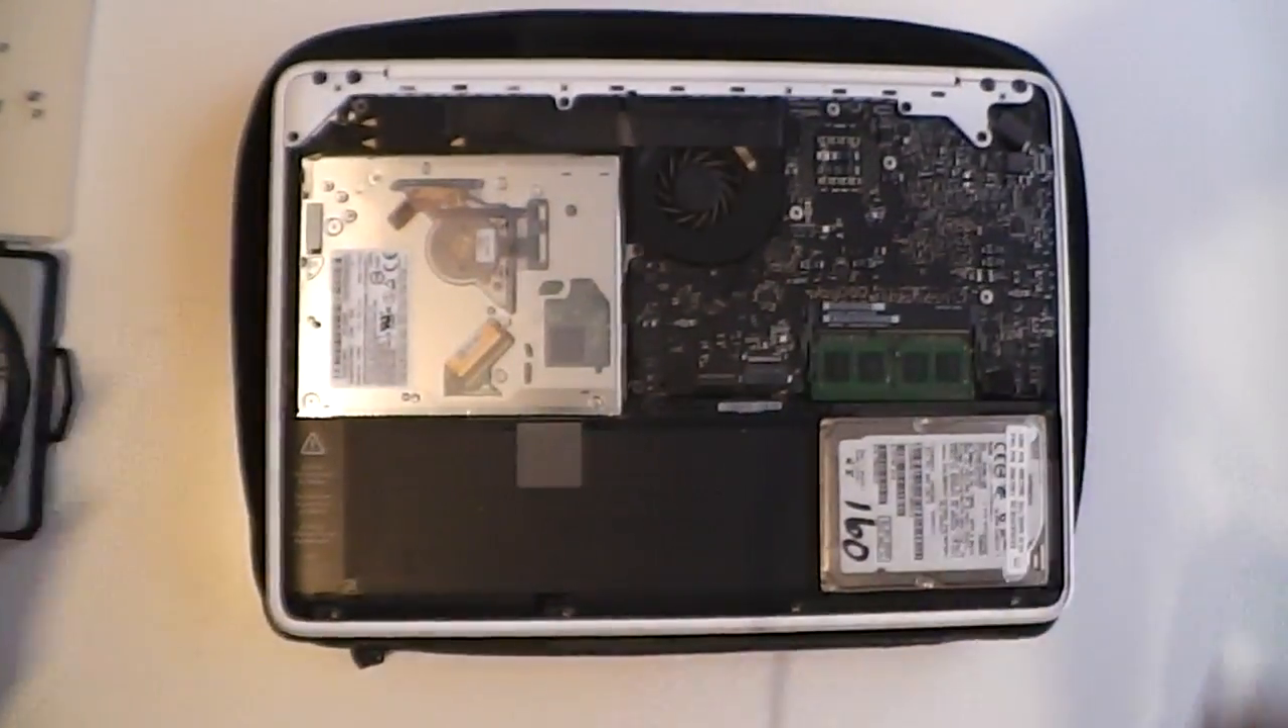You've reinstalled the RAM on your MacBook.